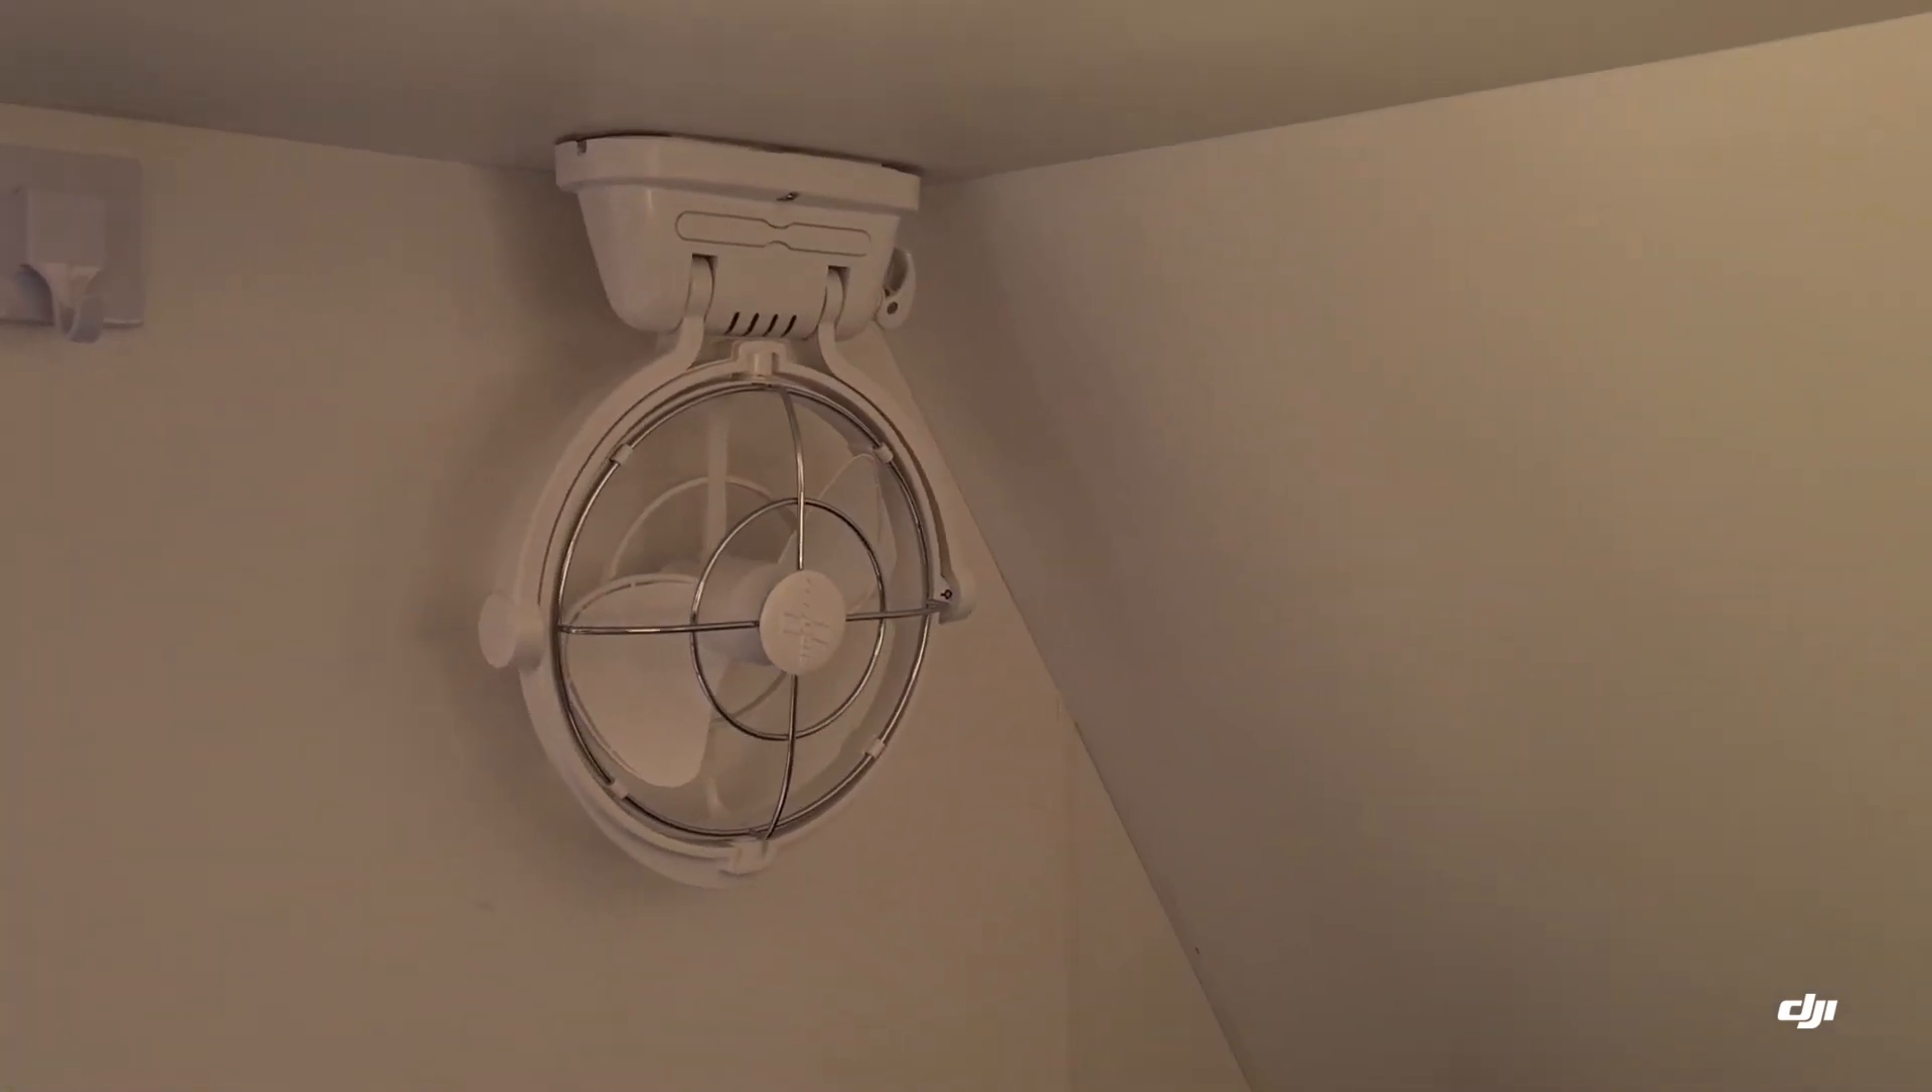Okay, so we have mounted our fan and you can see it's nice and neat and tucked away there.